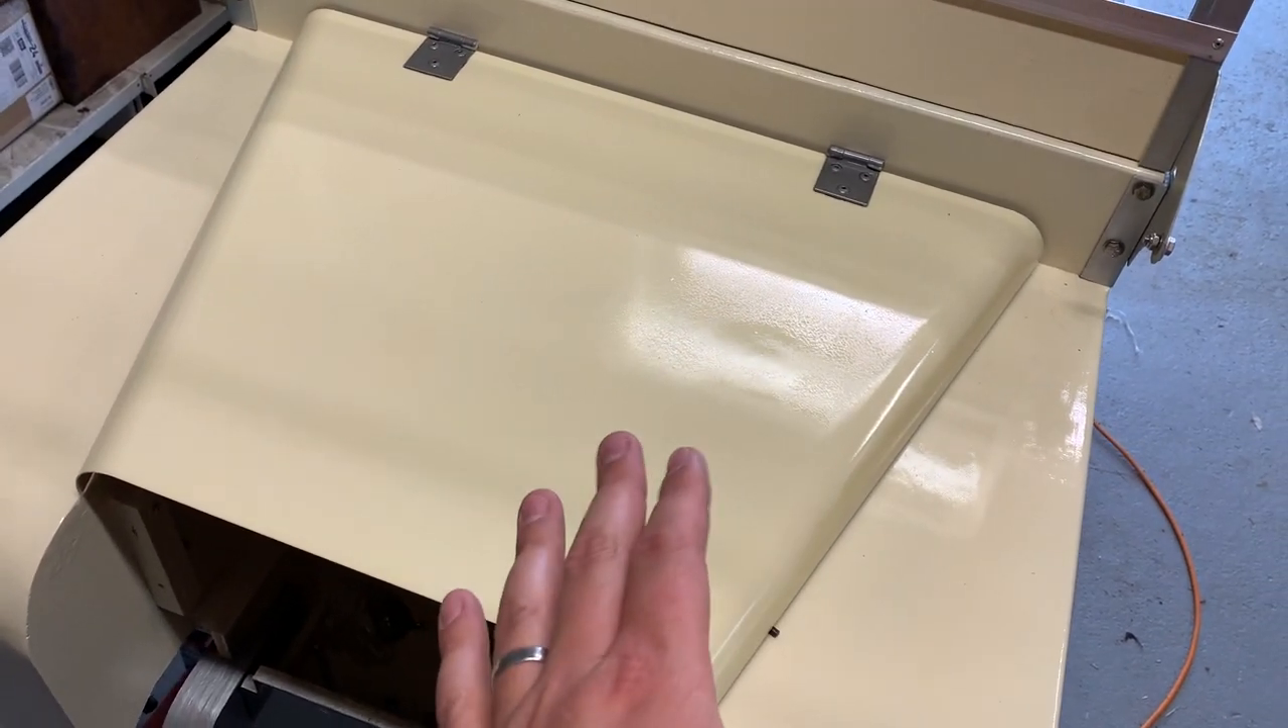A fully painted bonnet back on the Toylander. The hinges are screwed in, nice and secure.